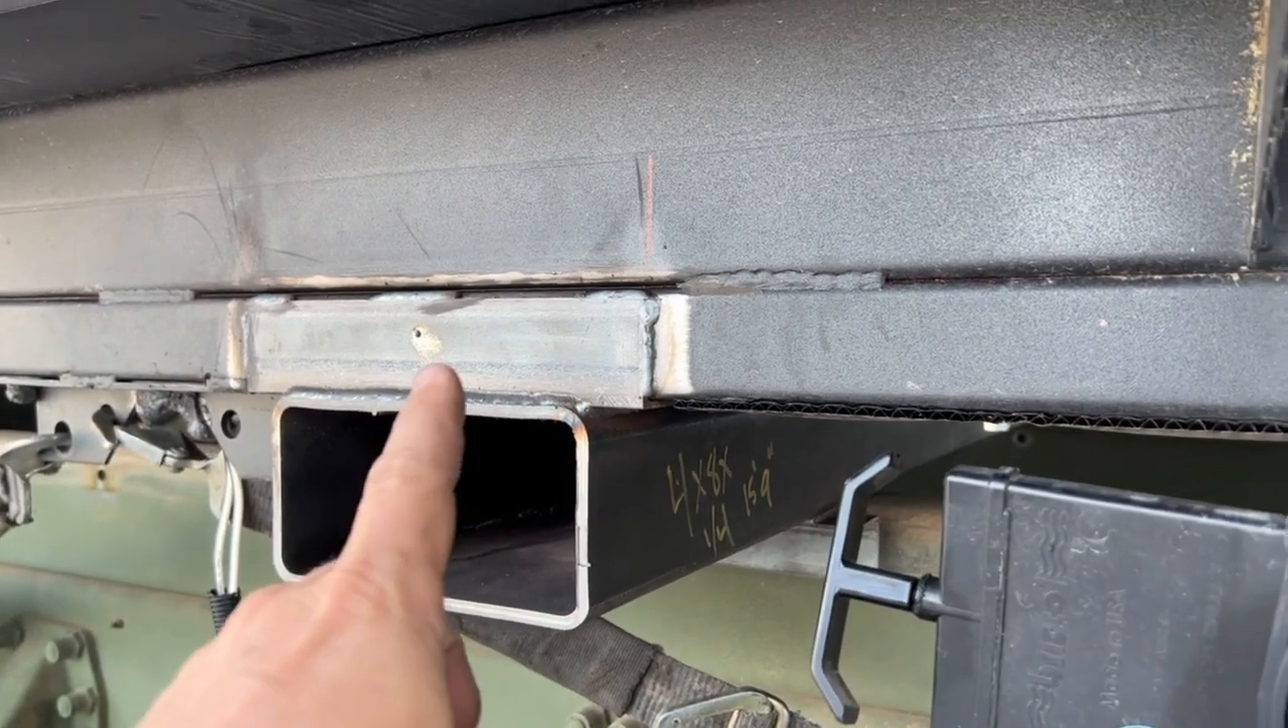So now the channel is welded to the trailer frame. So the channel is not going anywhere compared to the trailer.